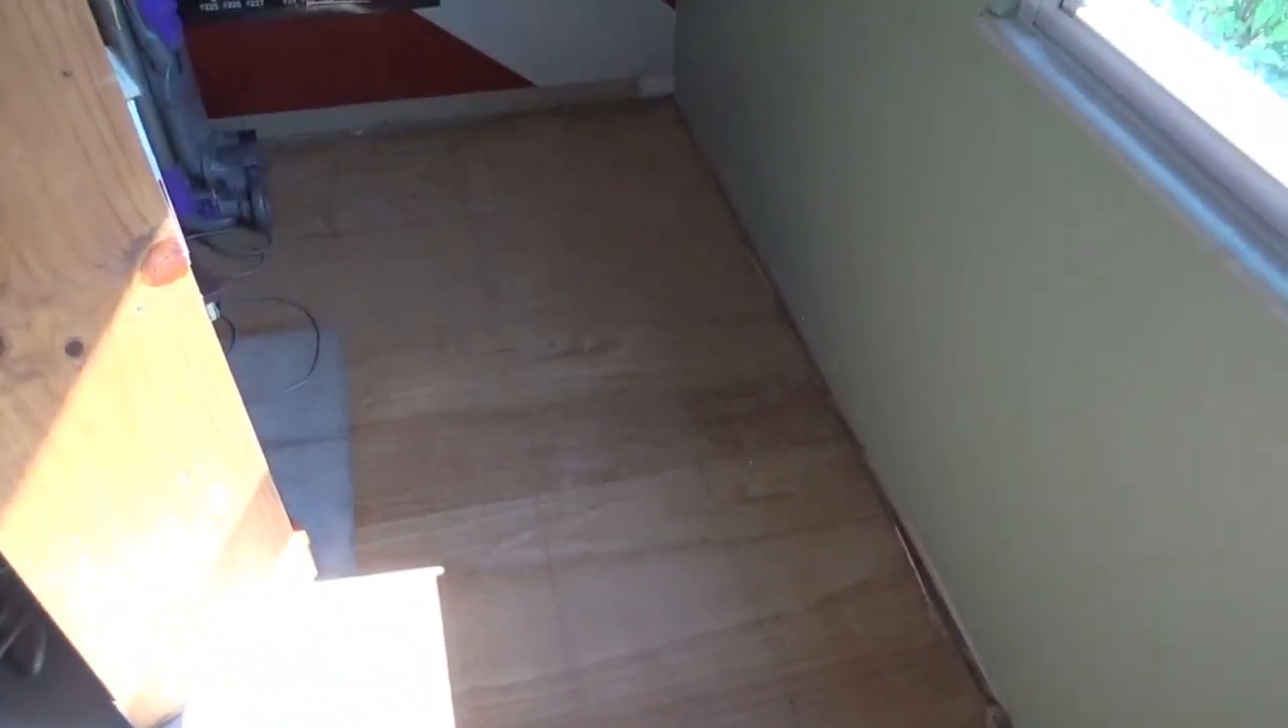You can see how I have pulled up all that old linoleum tile.